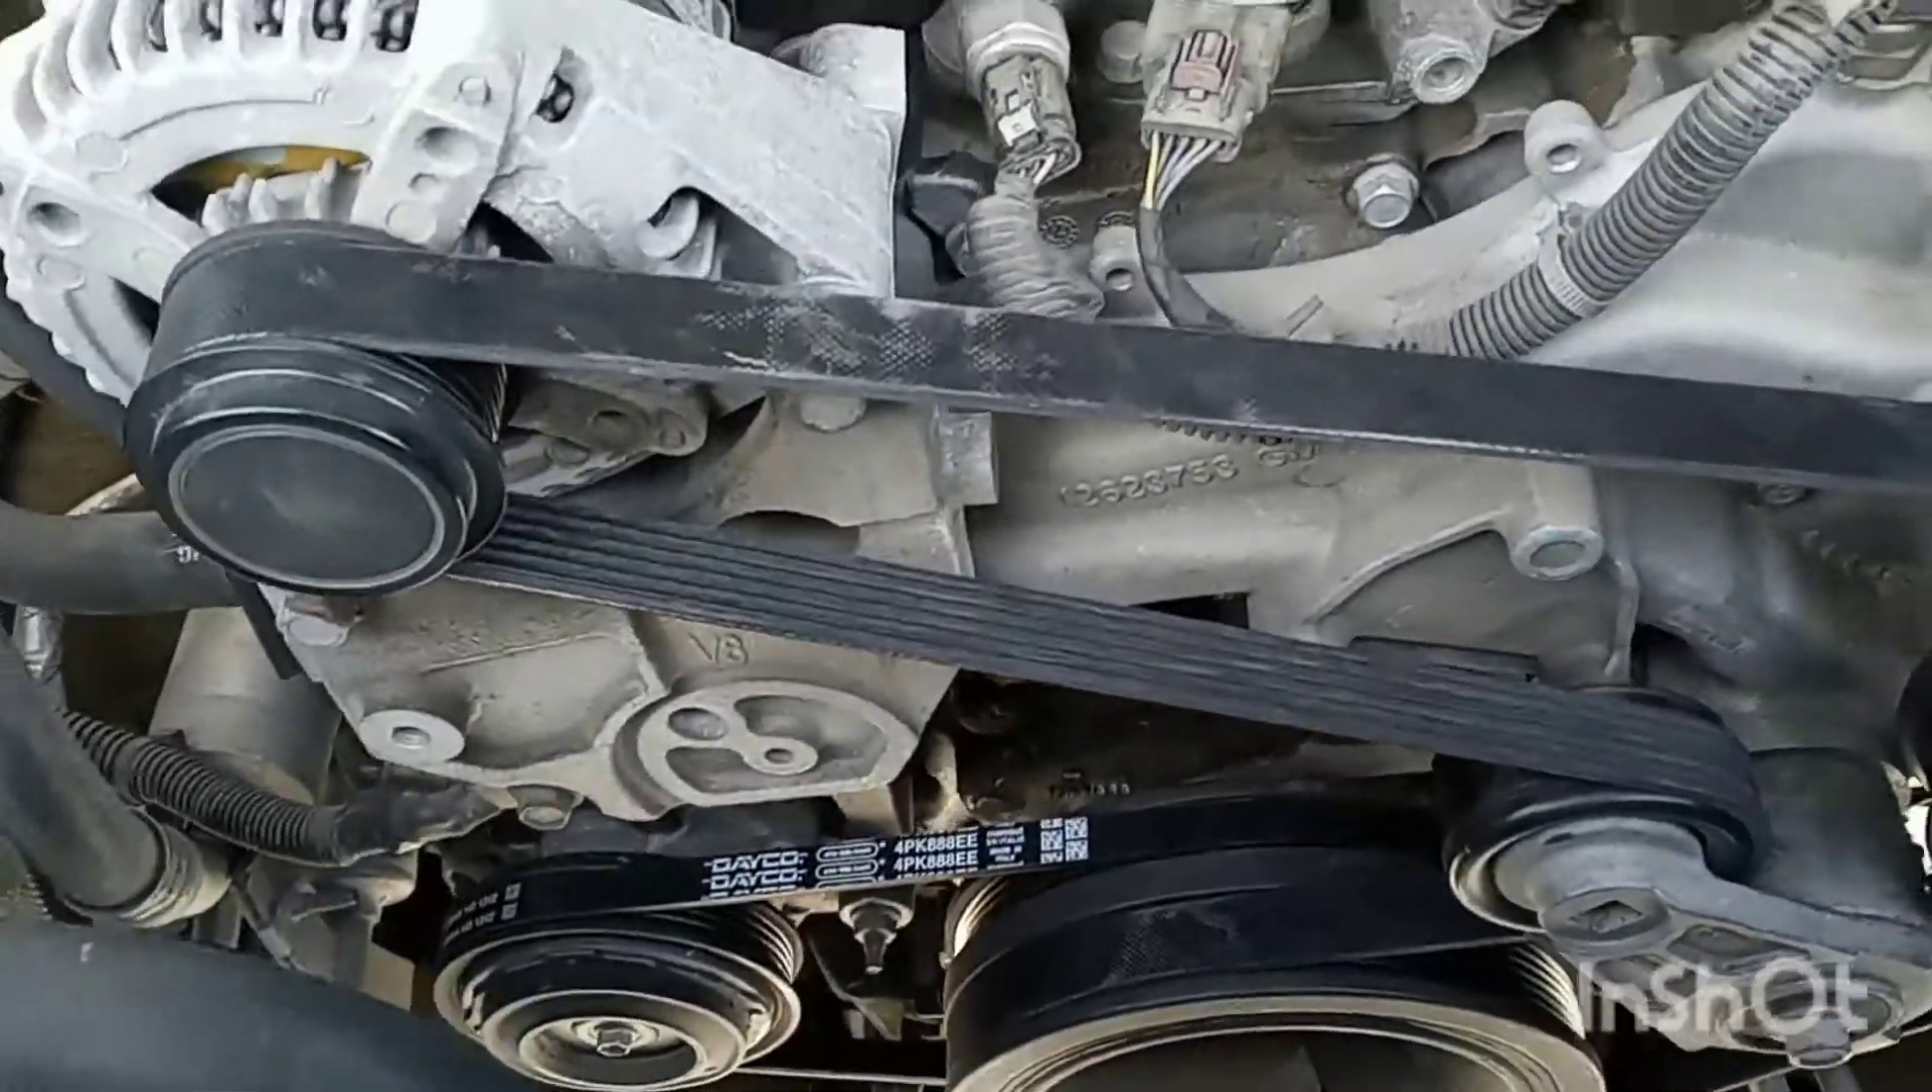Aquí como pueden ver ya están instaladas las bandas.